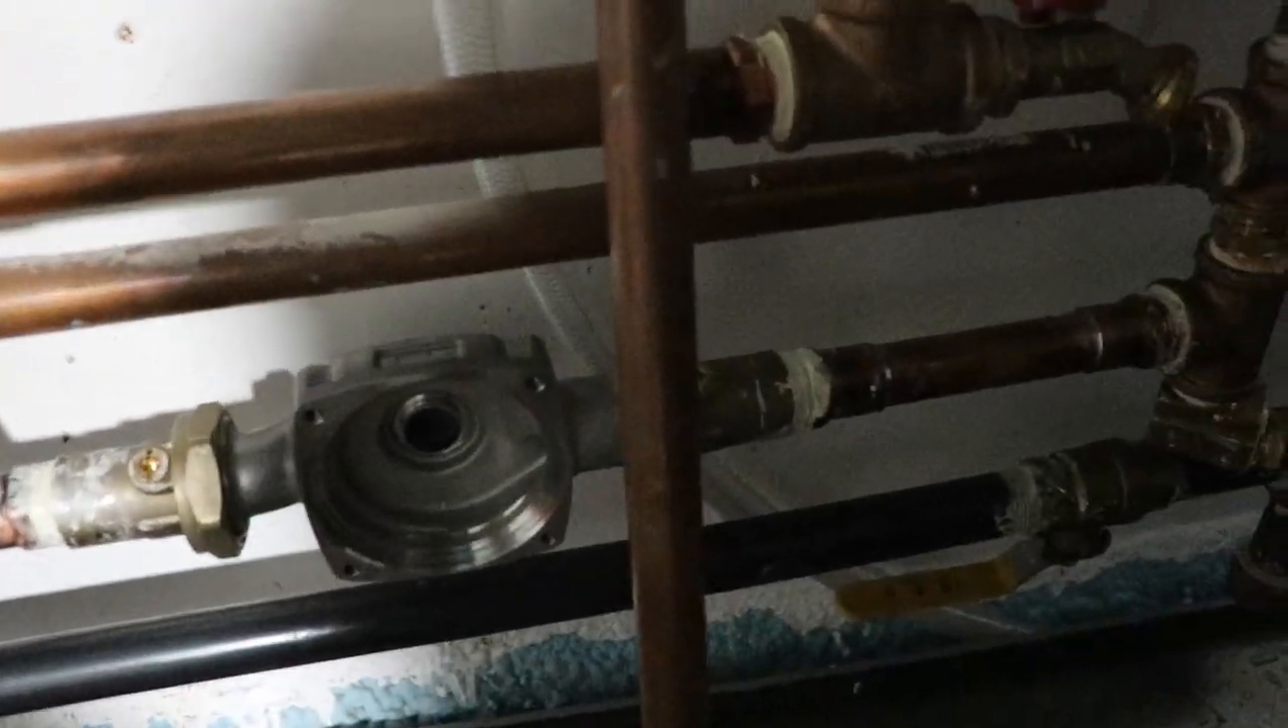So I am now gonna get this pump into position and we'll start setting it up. Got the pump in place and I've separated the electronics from the housing here.